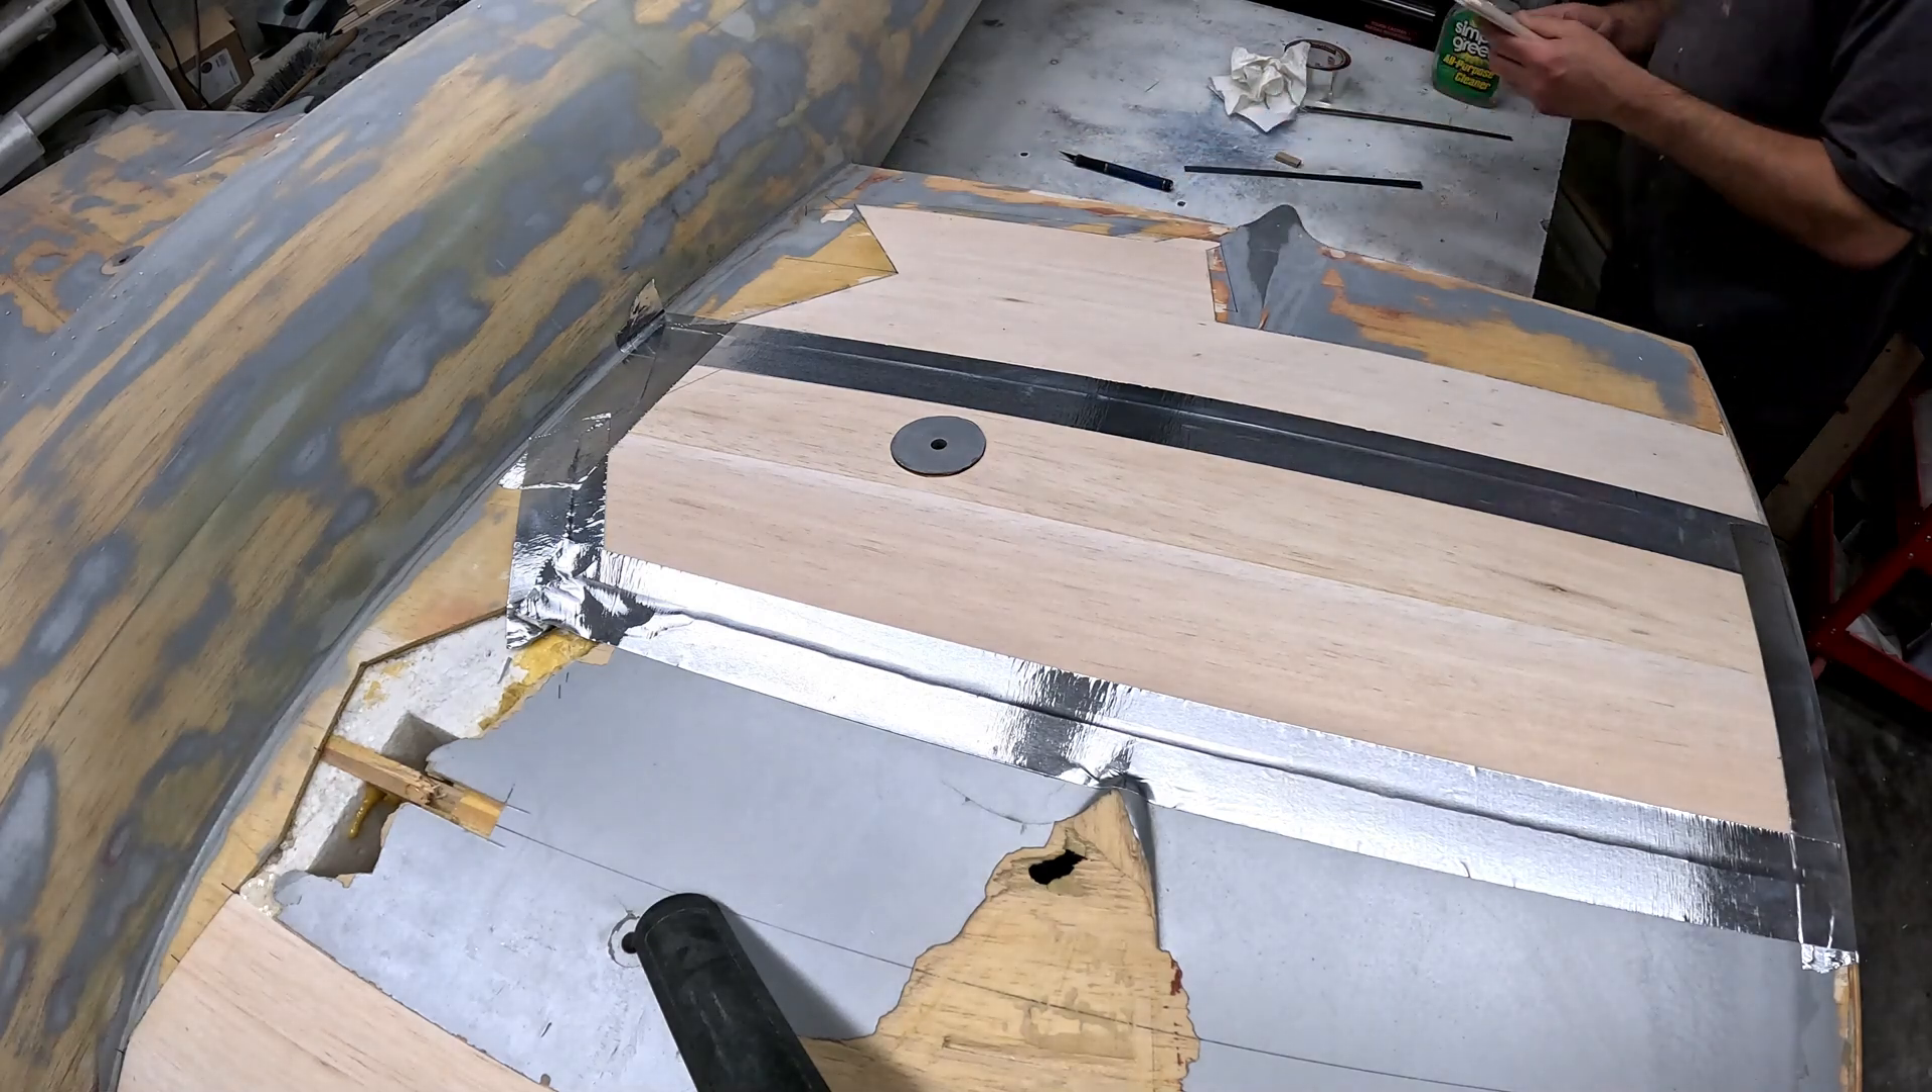I i all right folks there we have another replacement skin applied to the b29 wing.